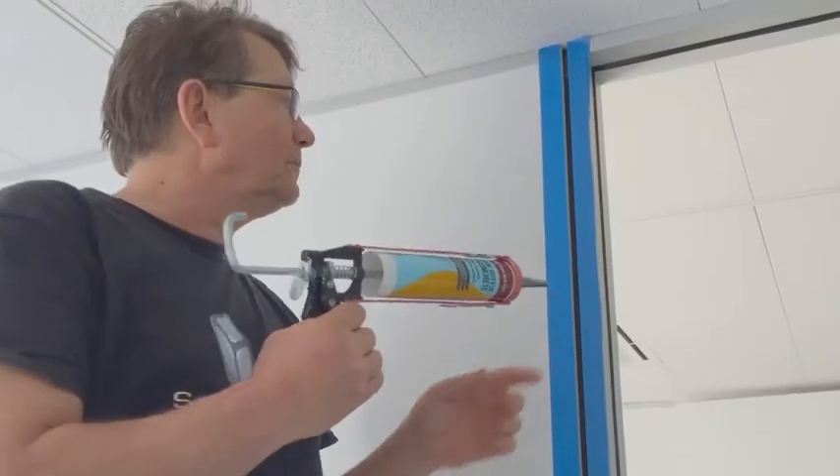And there's a thin gap between the timber and the frame and the wall.